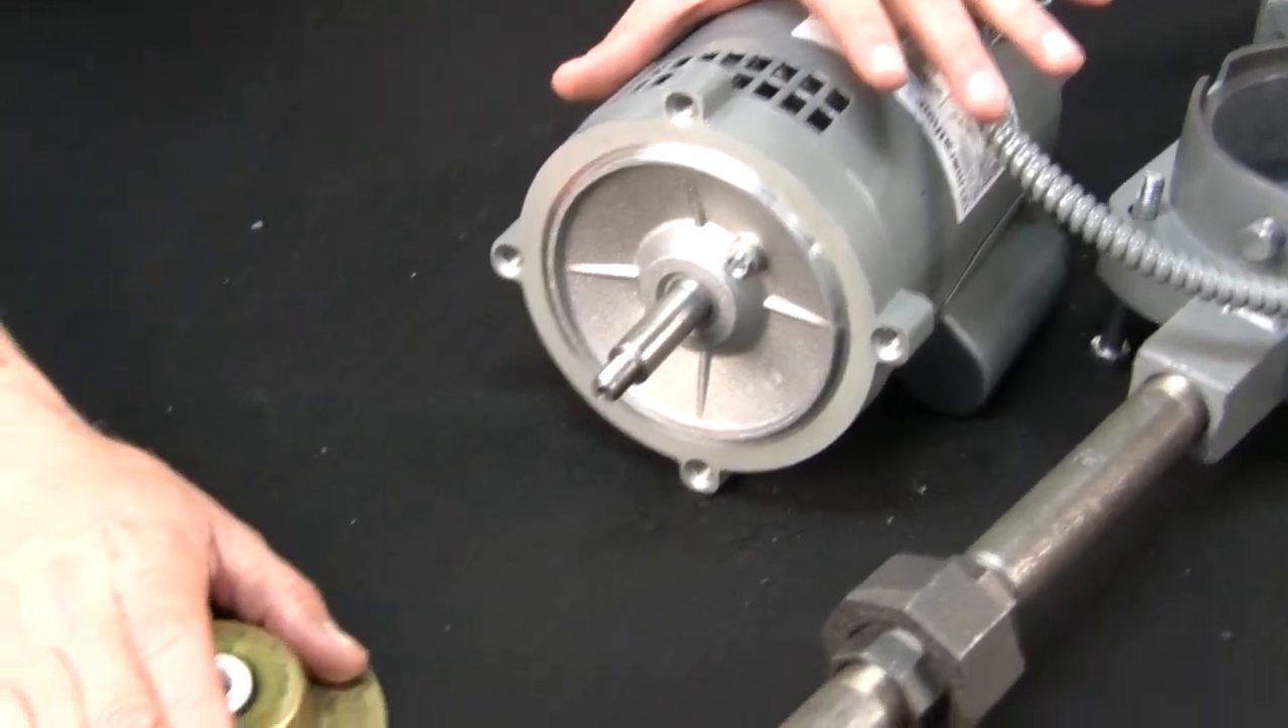All right, now we've got the cup off. We've got the motor sitting here by itself.